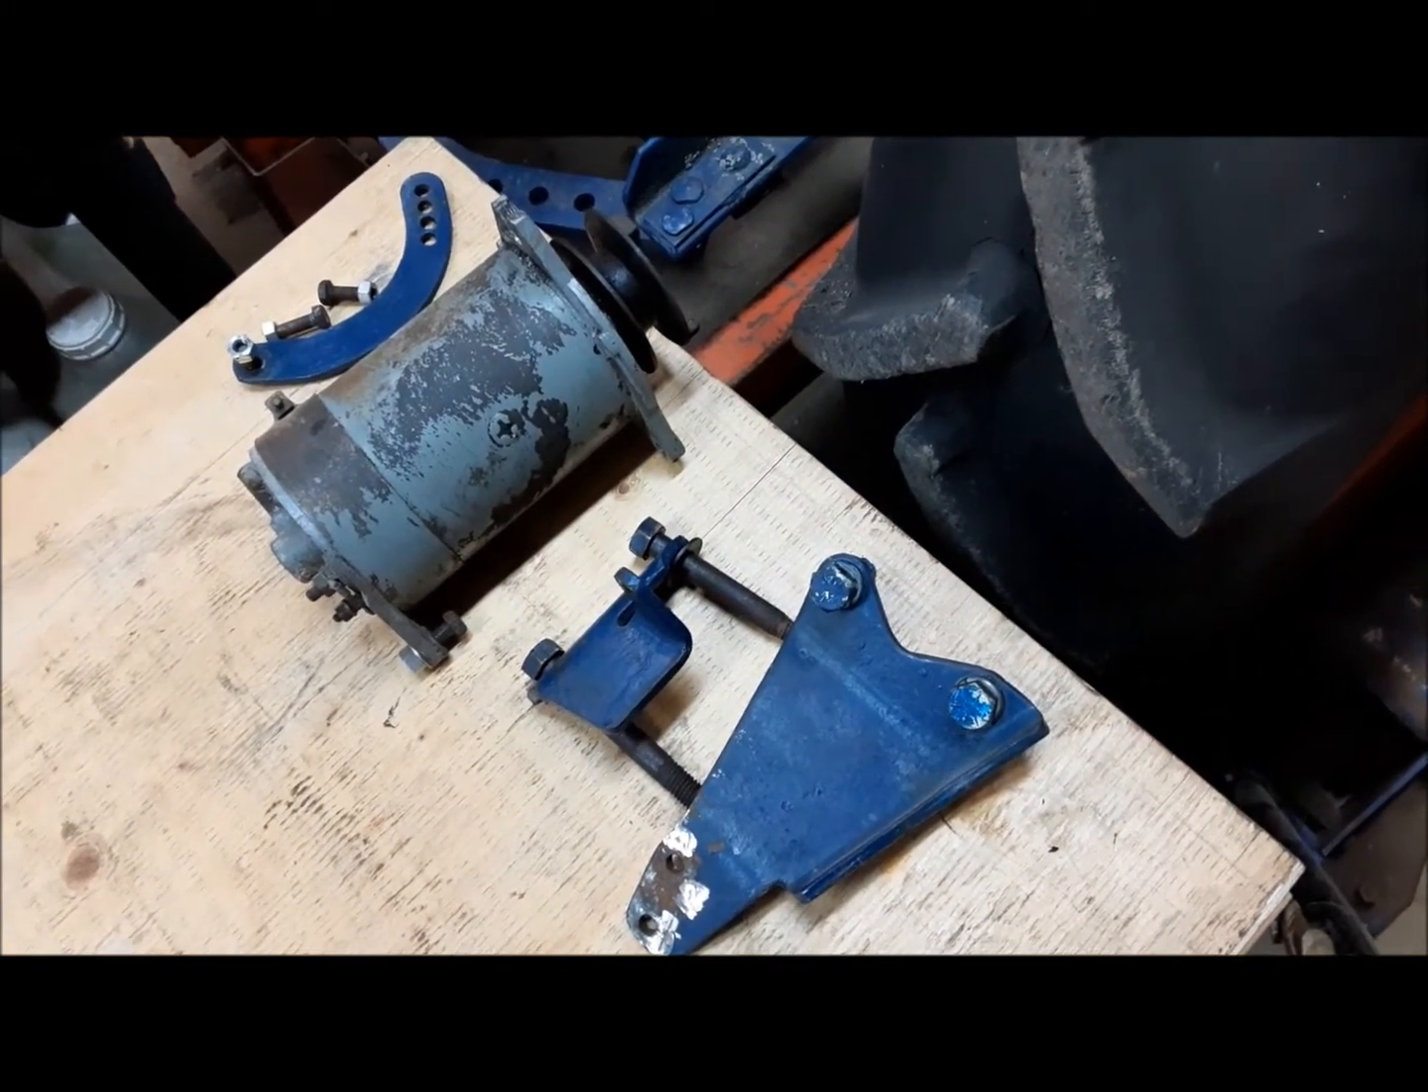First step we've got the generator and its brackets removed.